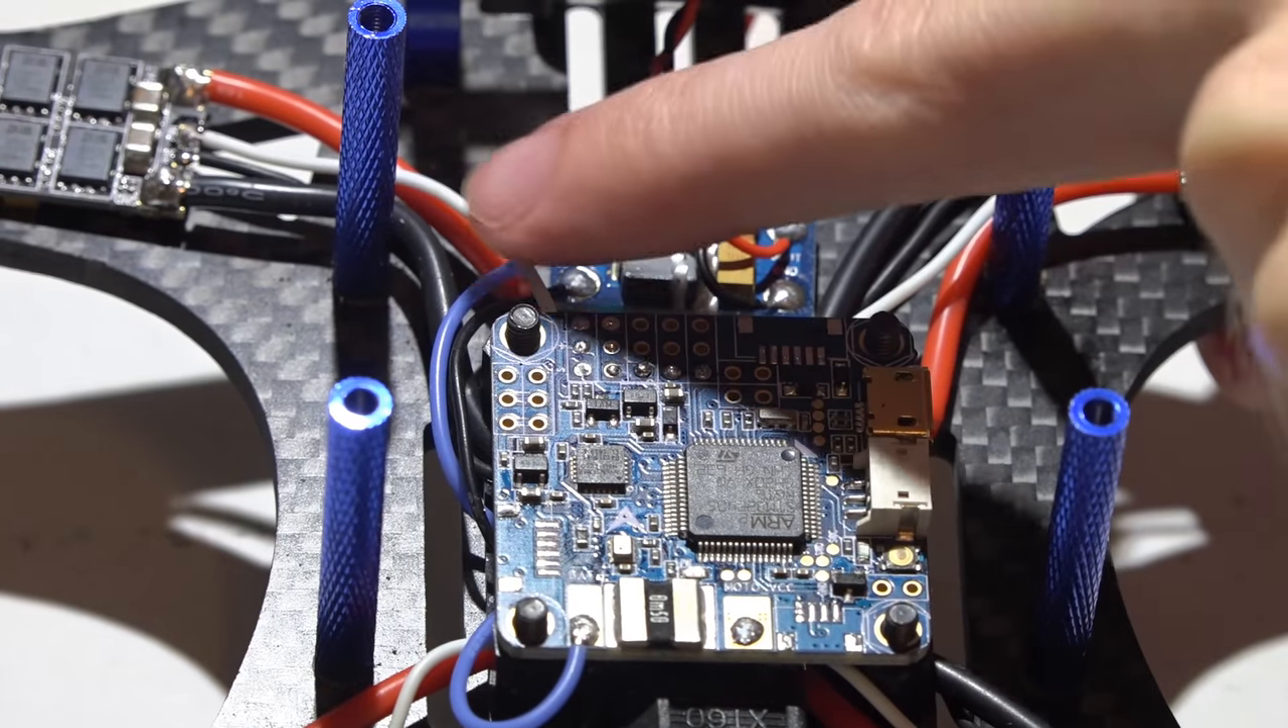All right I got the flight controller installed.